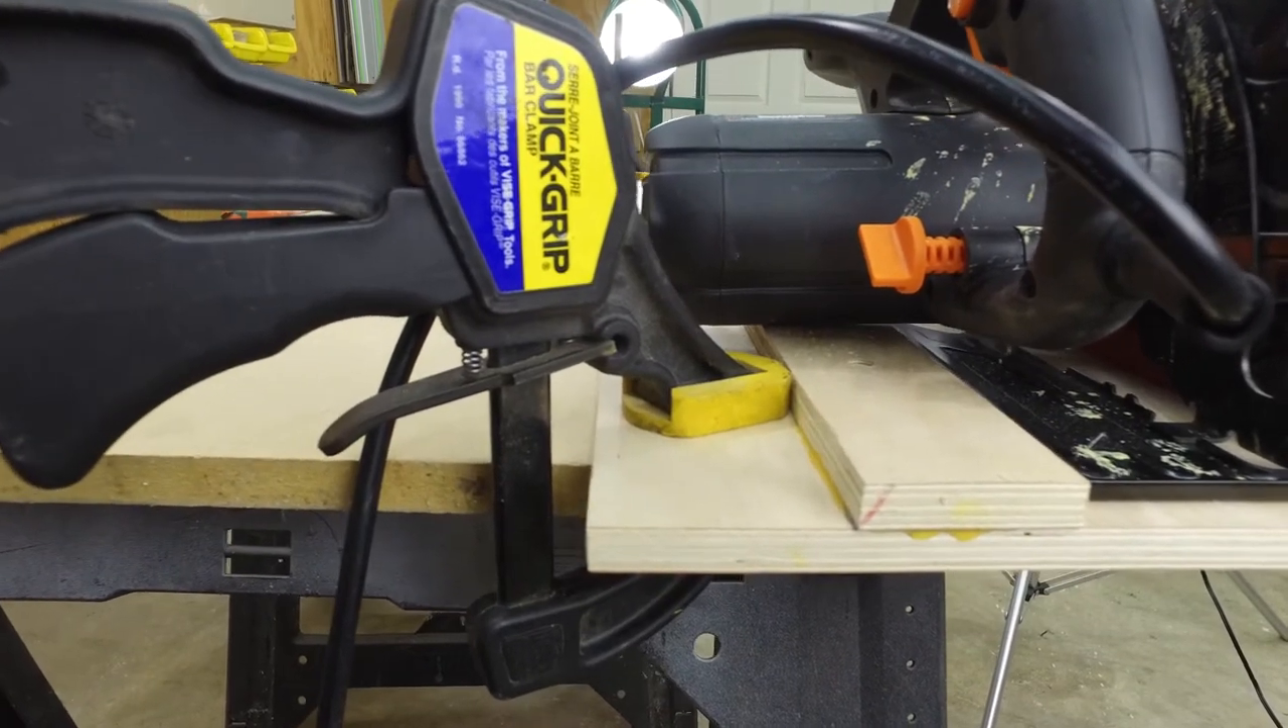As you can see here I've got it clamped up and you can tell that there's not enough clearance for my saw to slide on by the clamp.